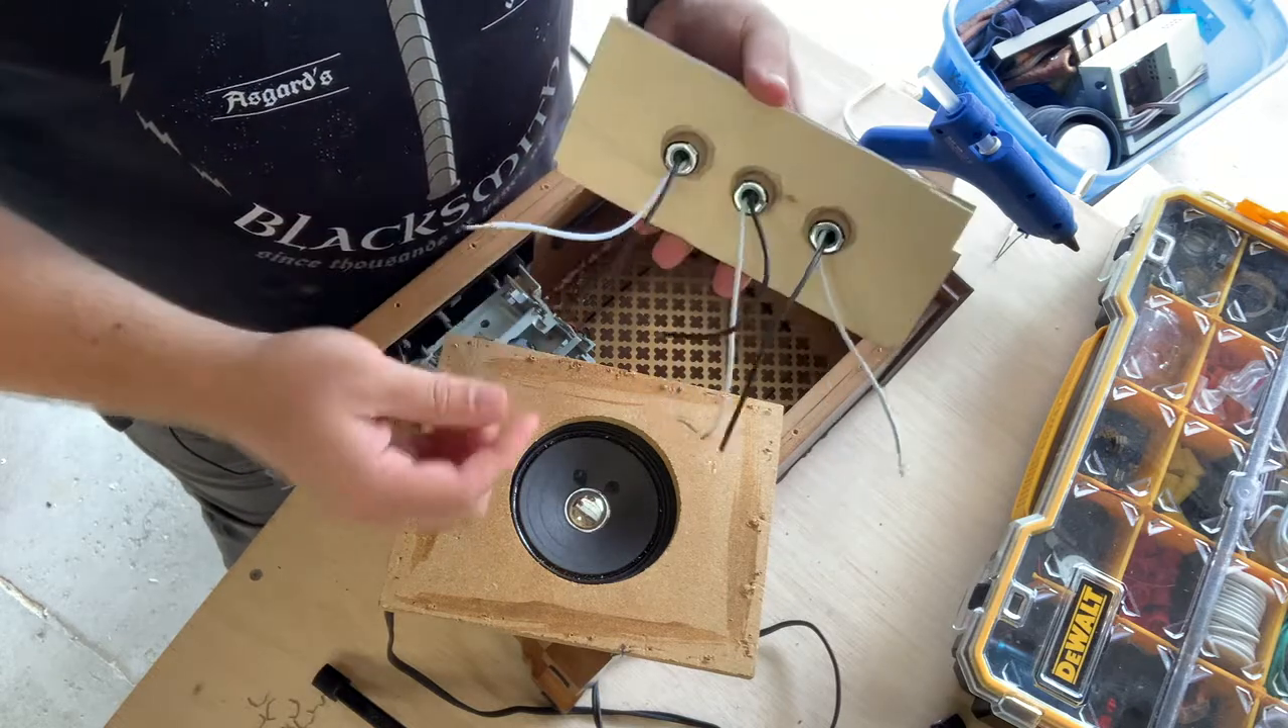I've got three of these sockets. They're already wired up, and they're in place on my board.